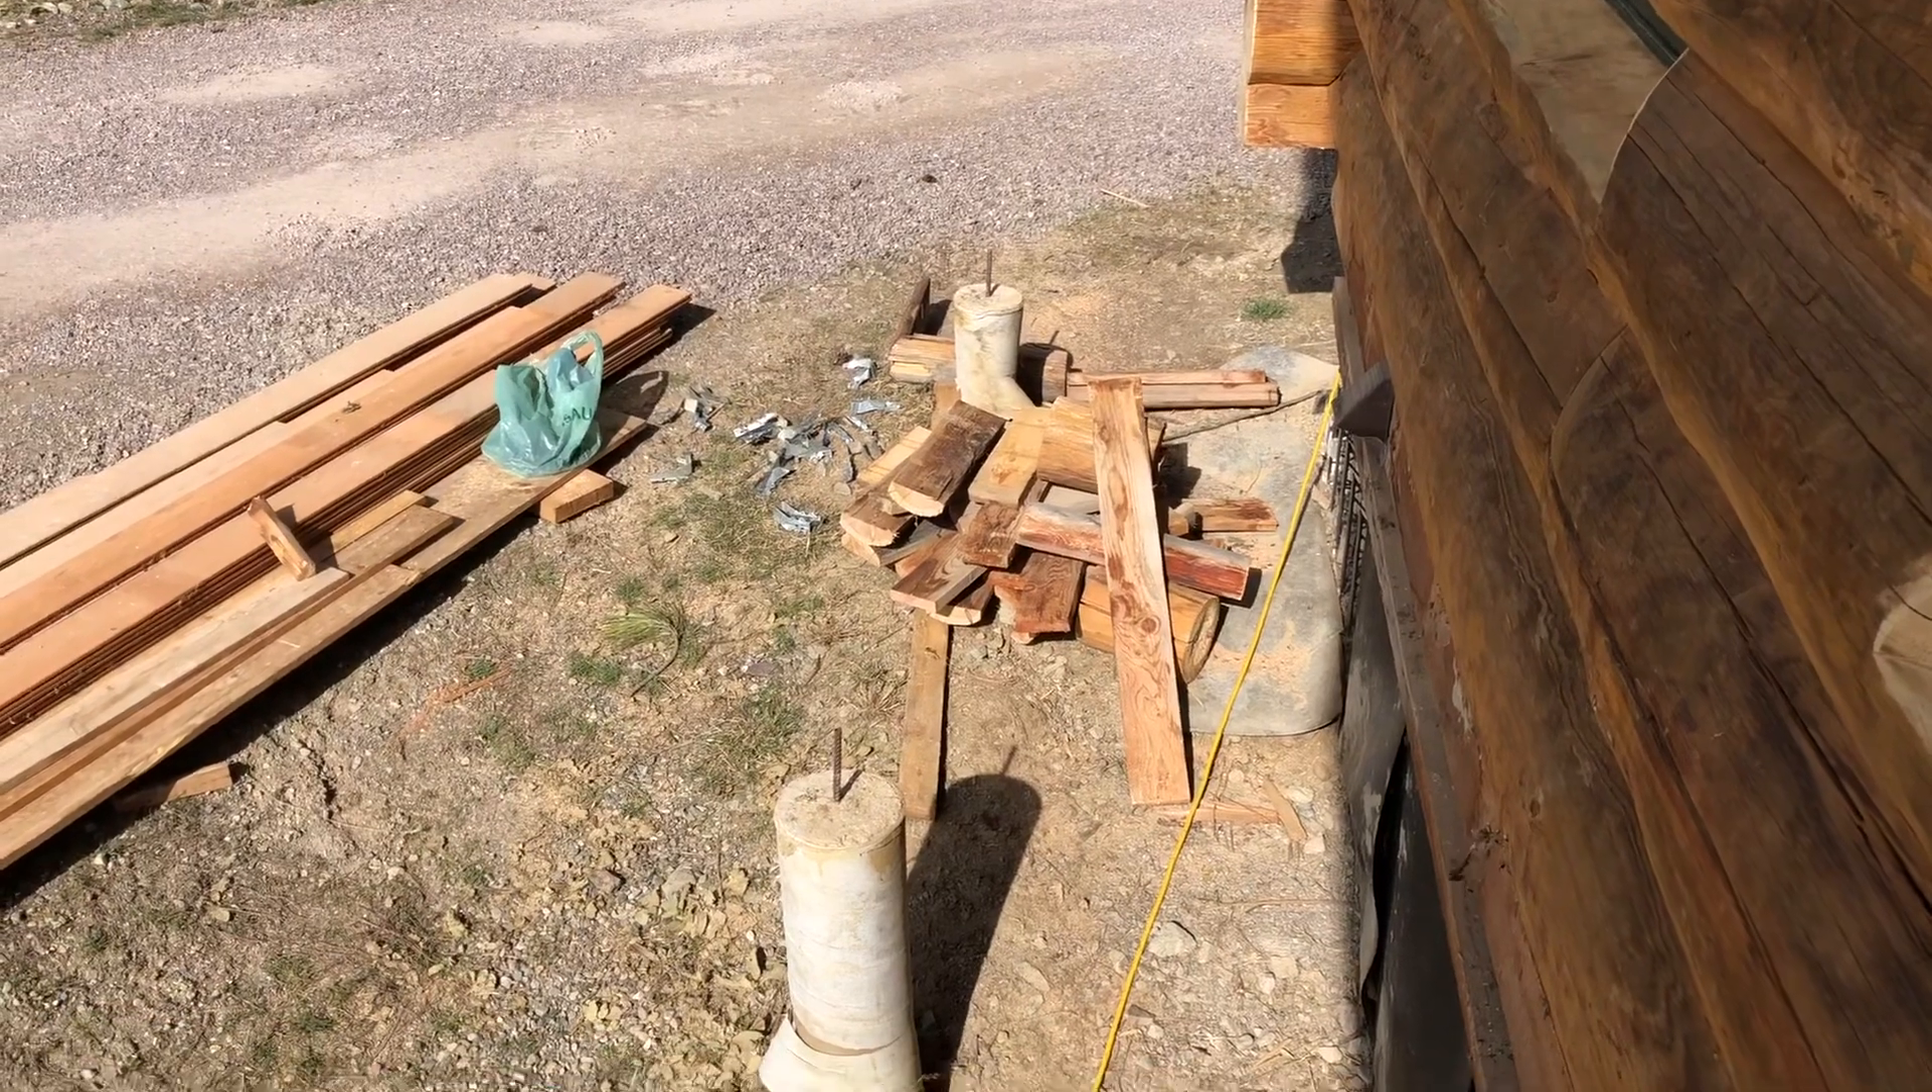We ripped all of this railing, this old porch decking off of here.